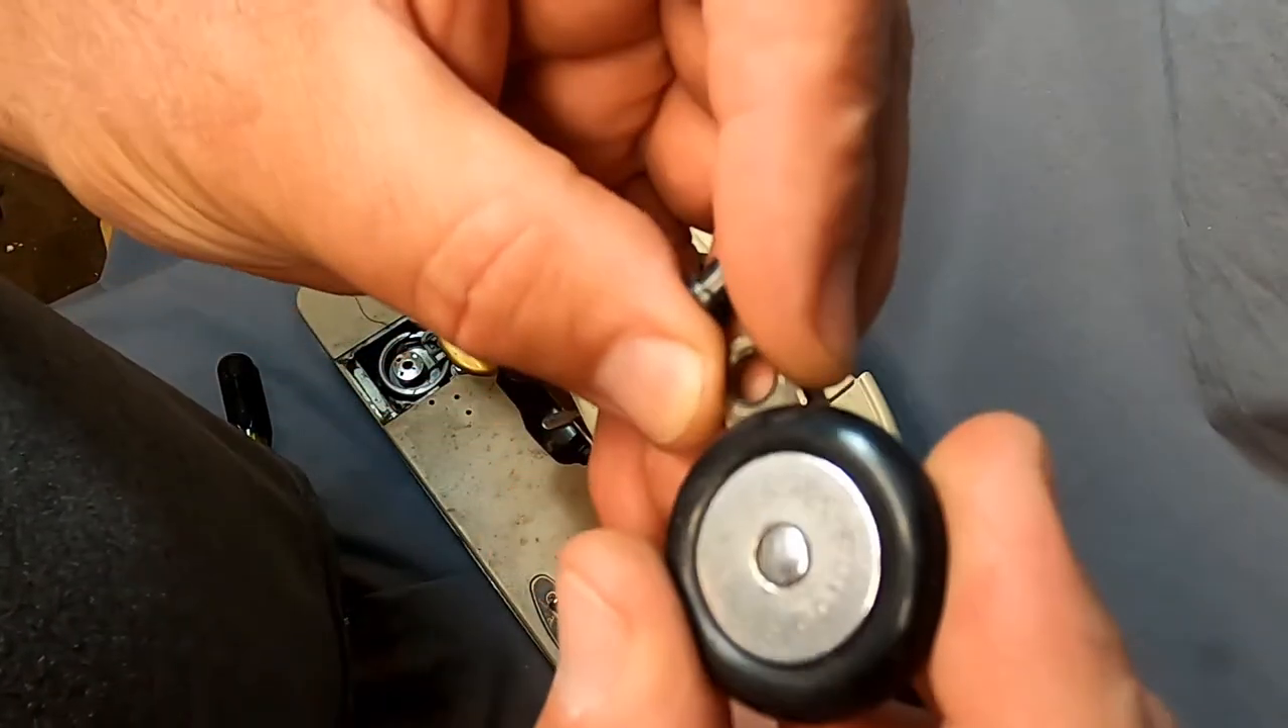And now we have our winder itself with the rubber wheel, new wheel on it.